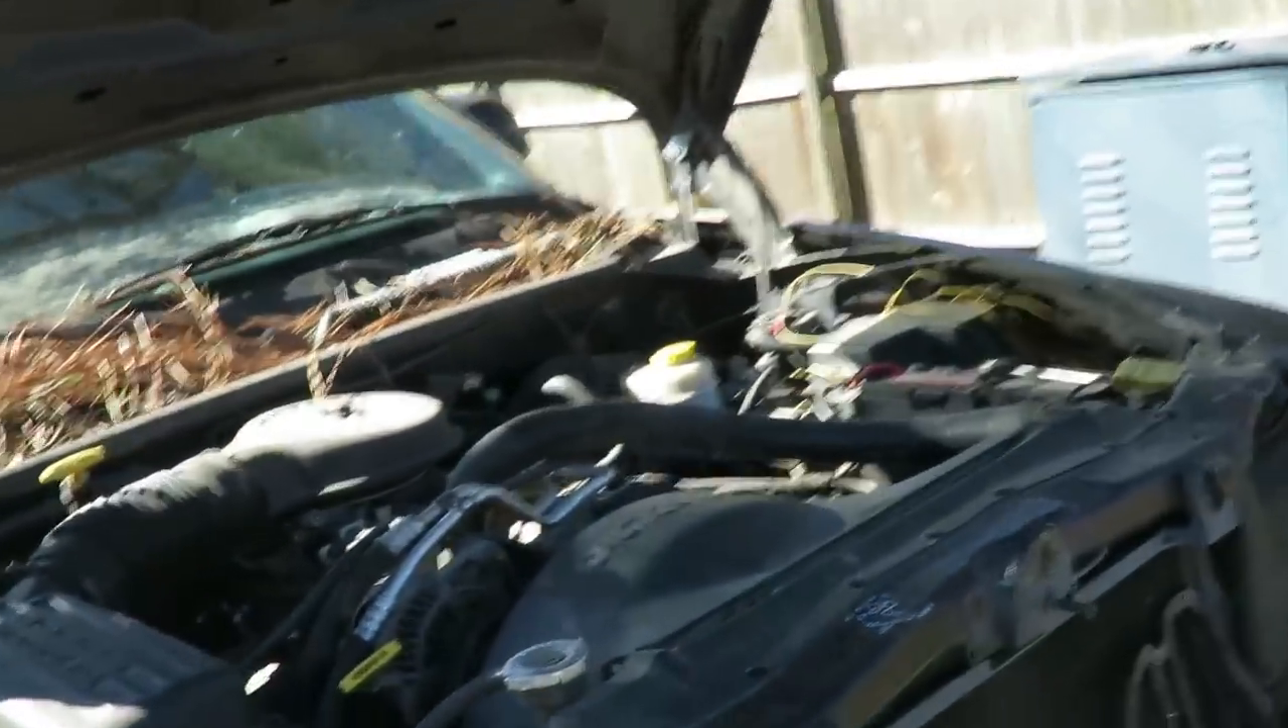I got the hood open. This is the engine we got to pull out.